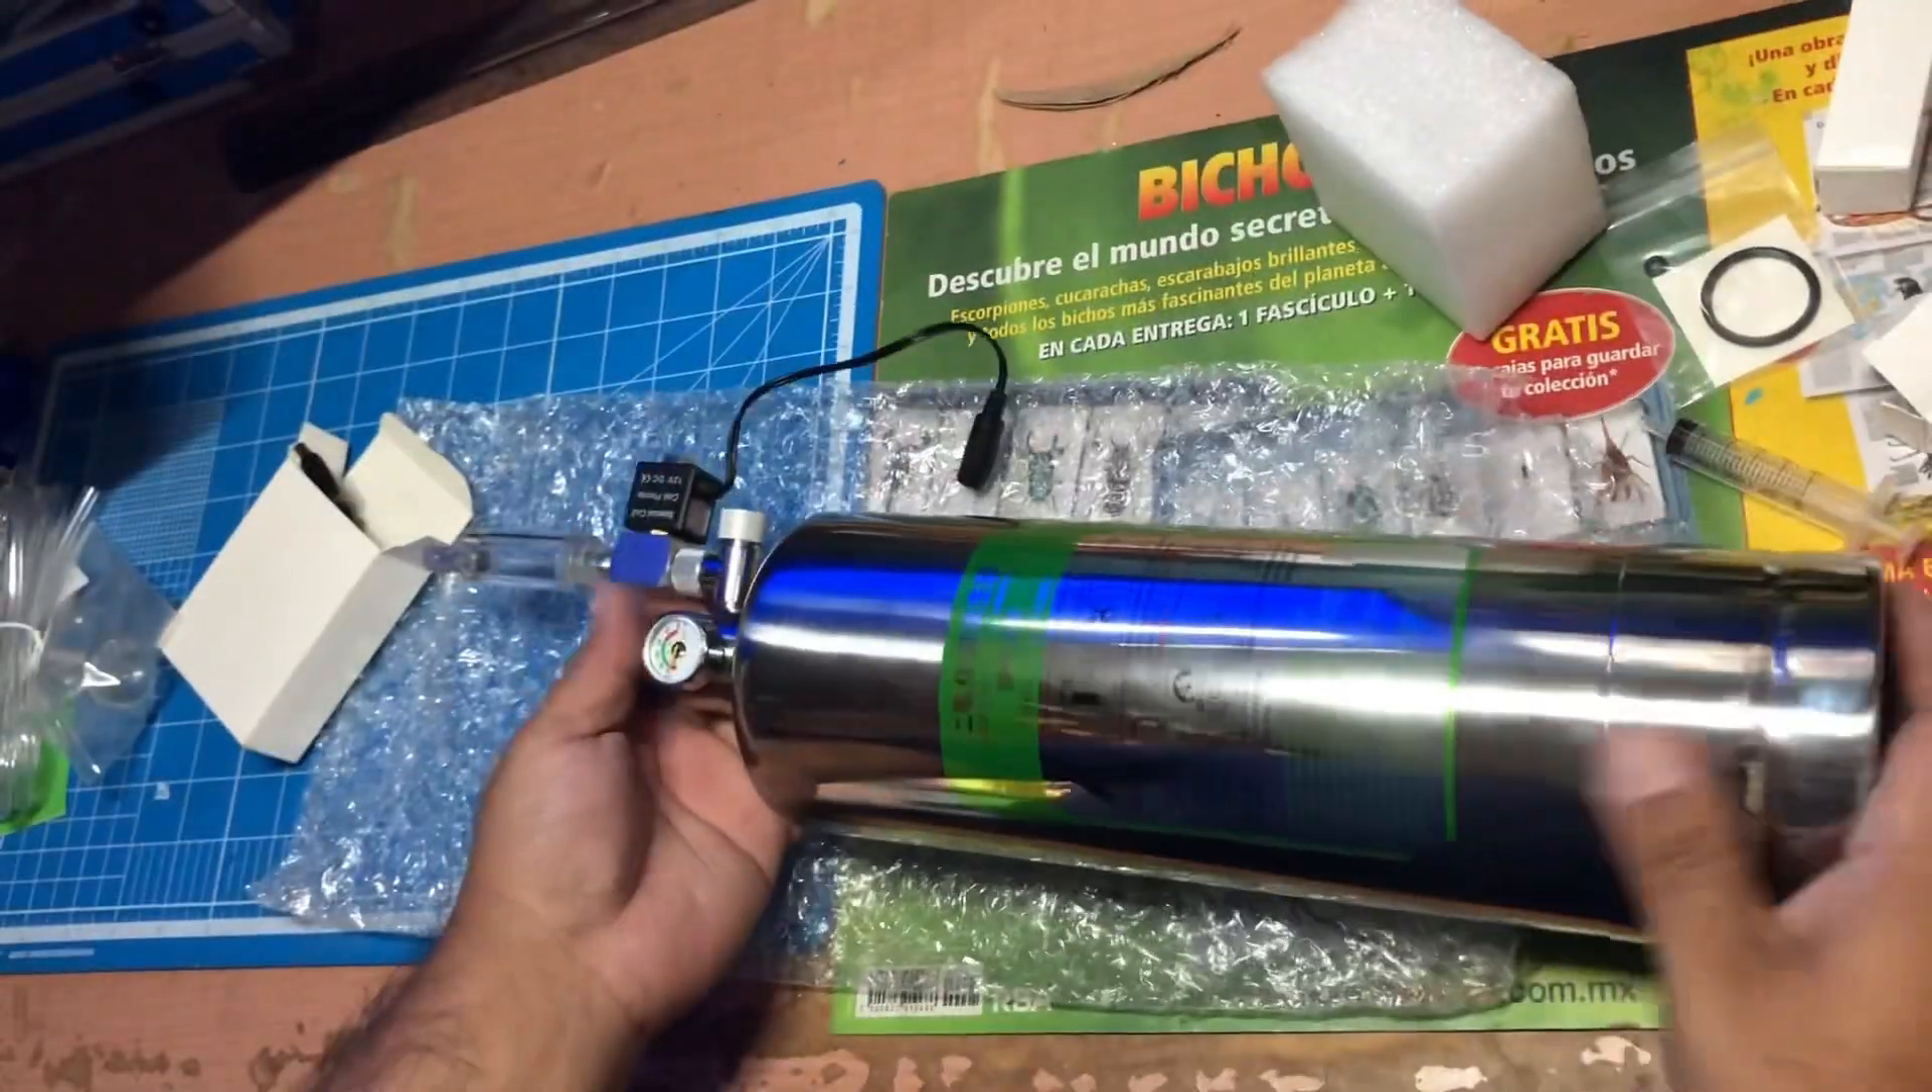Así es como queda armado nuestro tanque de CO2.